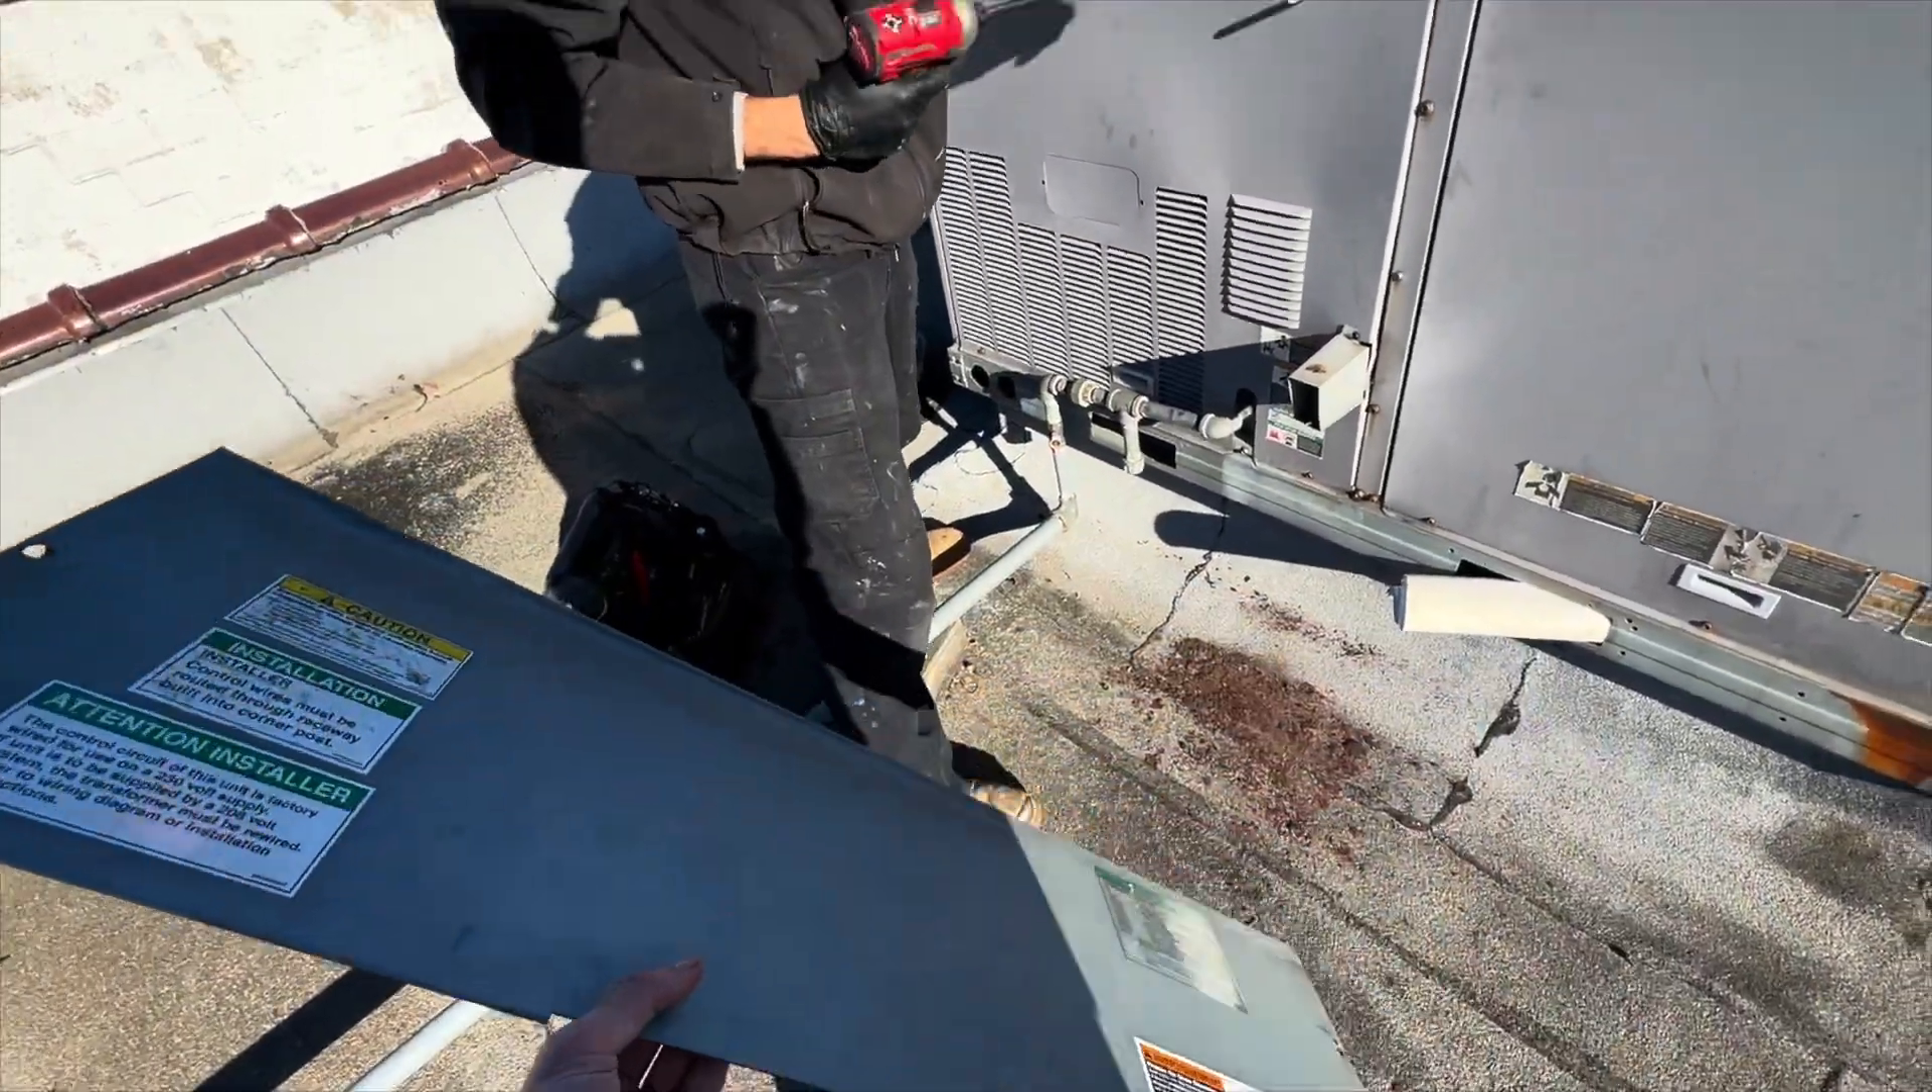Forgot to put the electrical panel on.